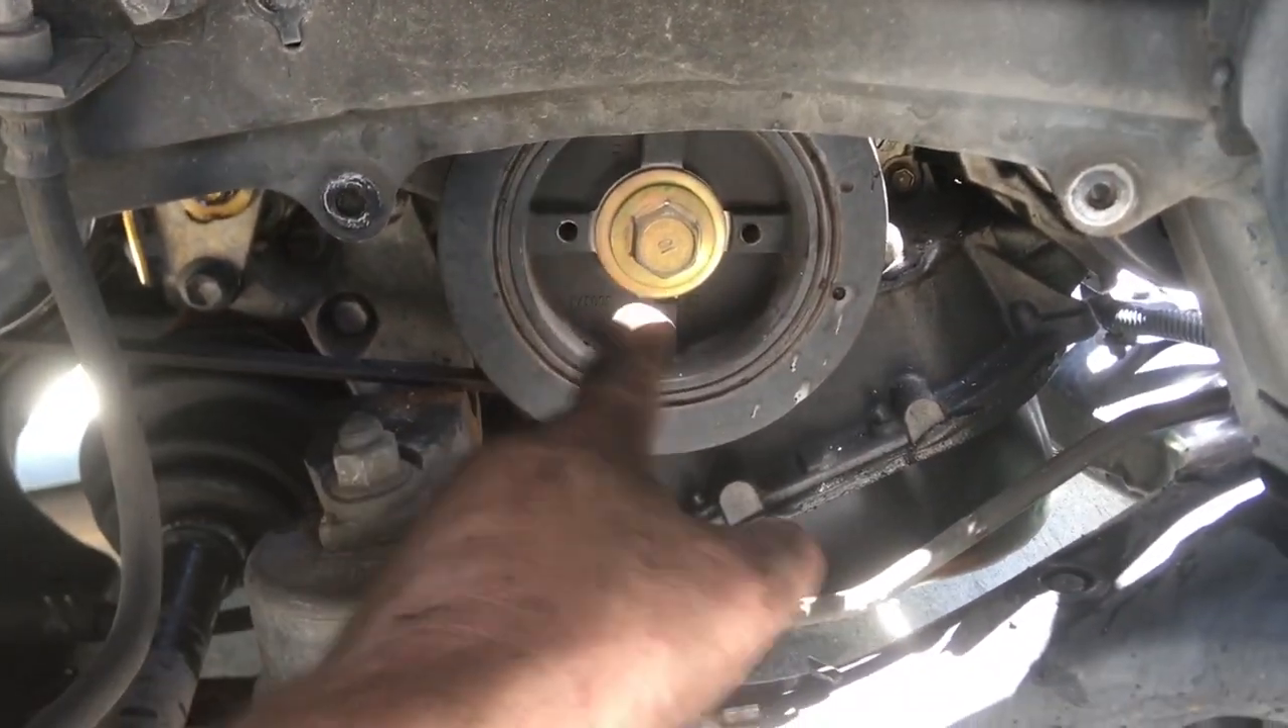All right with the cover off we expose our our harmonic balancer and so we need to take this off.